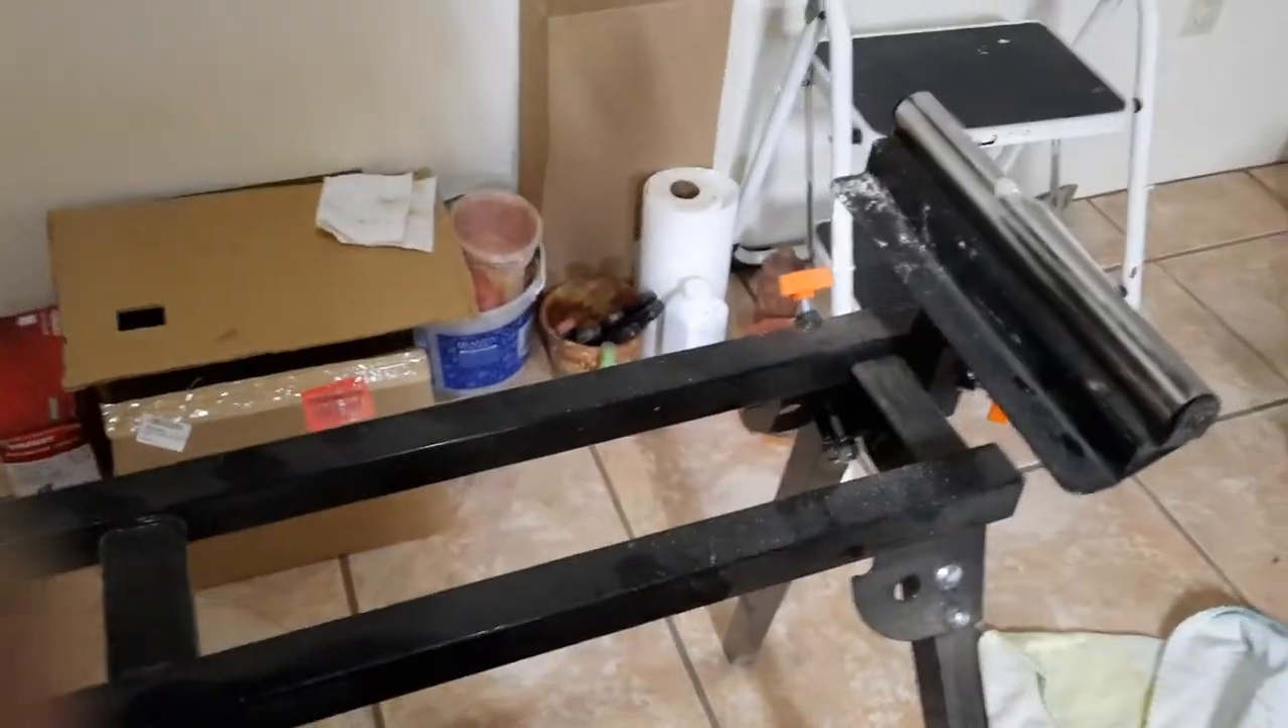So, there is the saw off of the miter saw table.